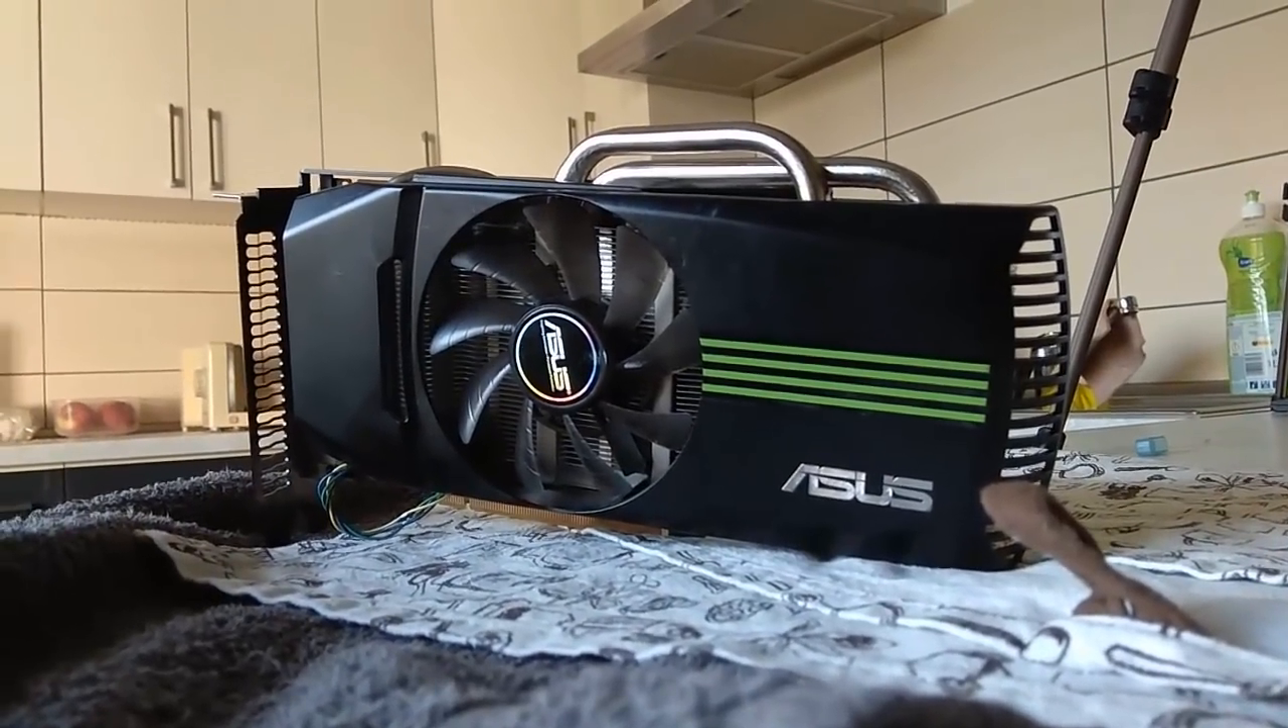Nasza karta już jest złożona, teraz tylko zostało włożyć ją do komputera i sprawdzić czy działa.